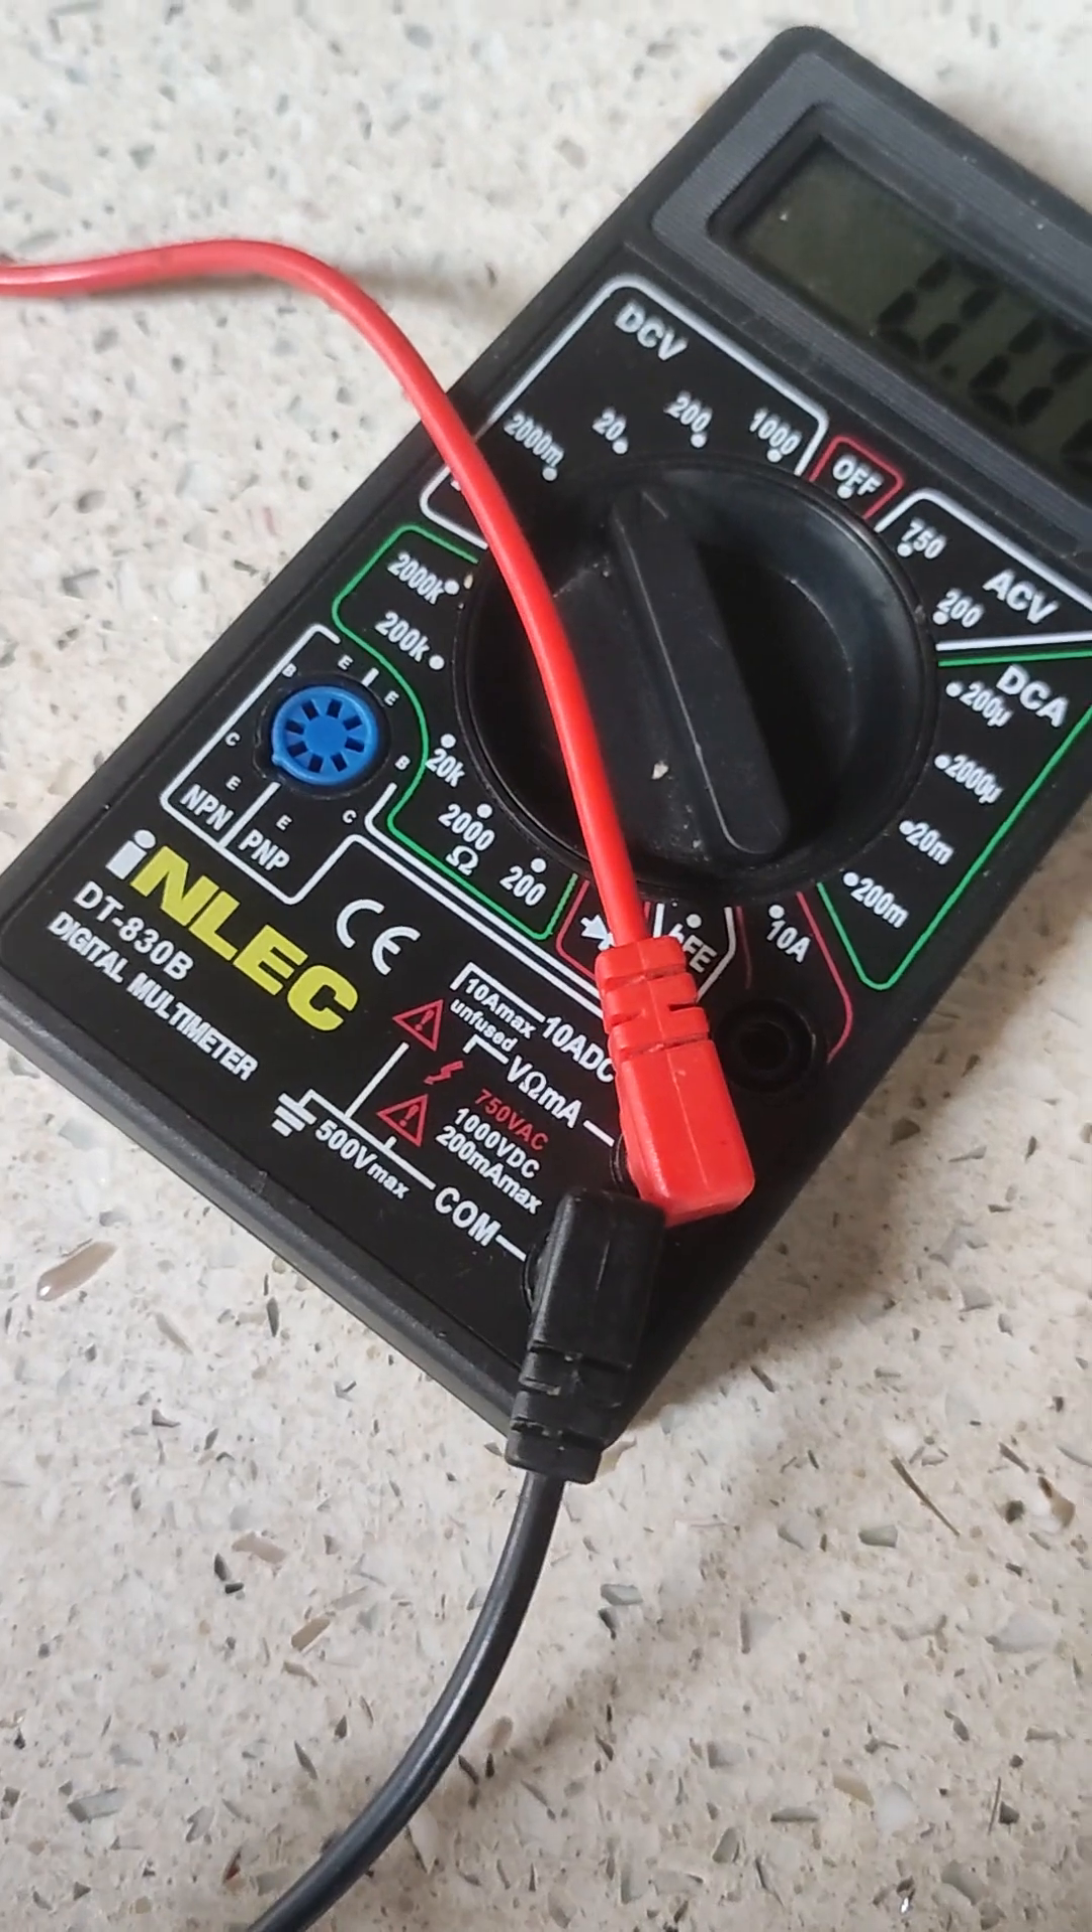We can see here the black lead is plugged into the comm port.